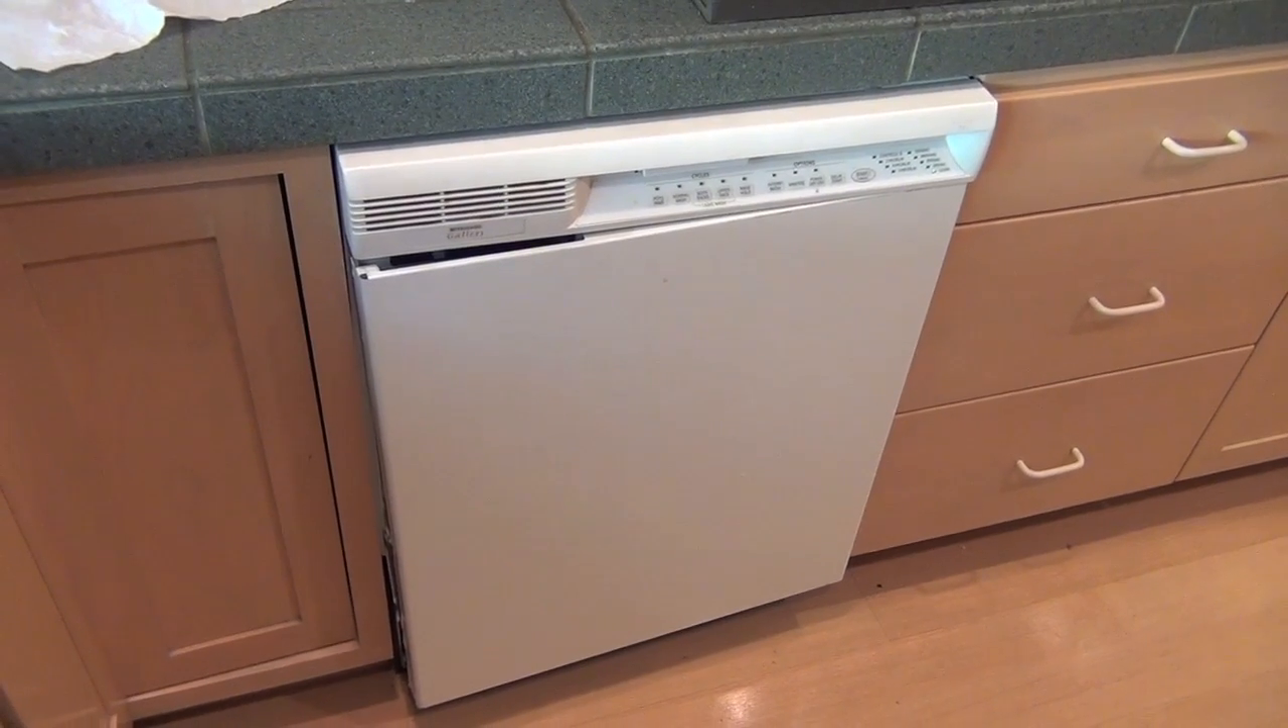The cover plate is pulling away.